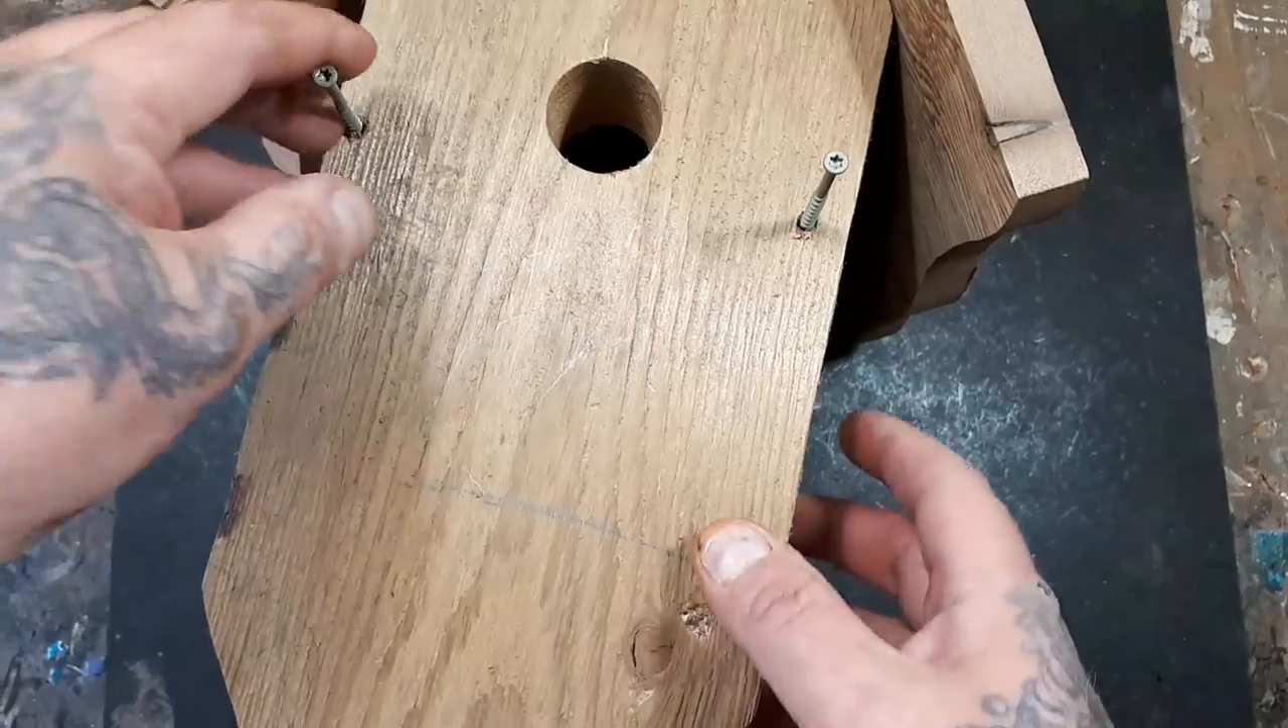Okay, so I have my friend put two screws in the front of the face so you can screw it on when you're done carving.